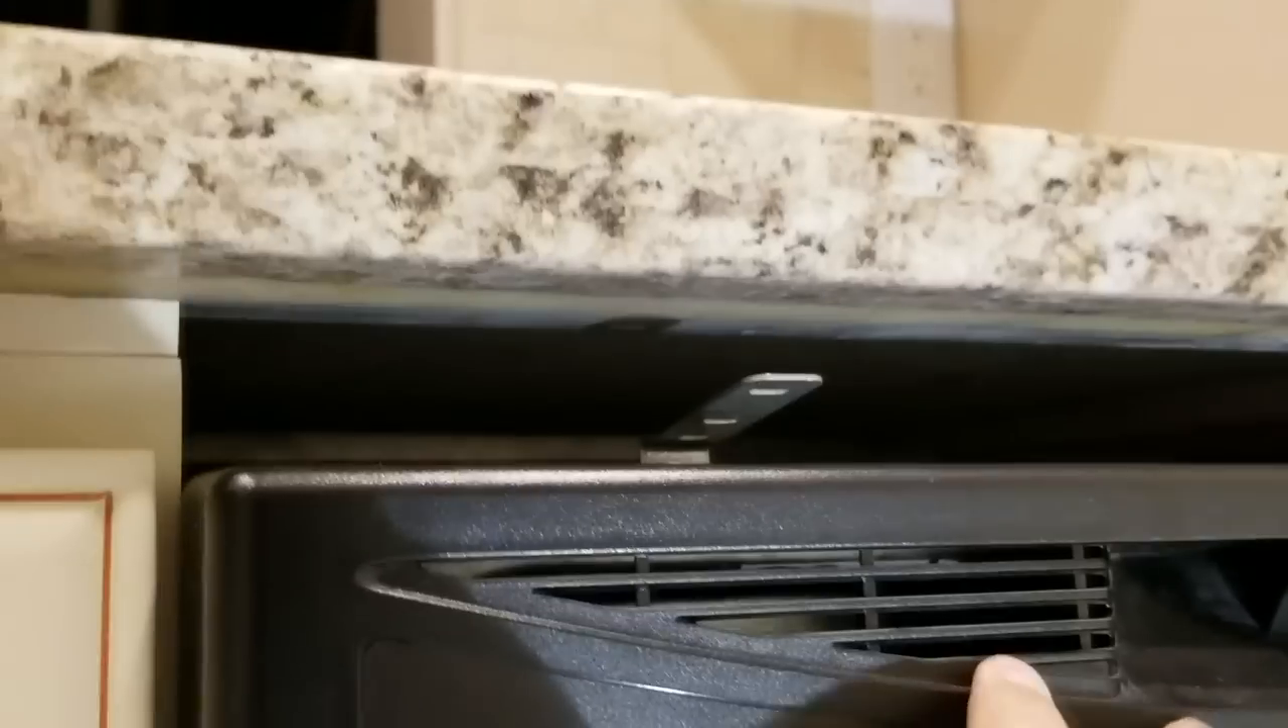What I did real quick was I just wanted to push the dishwasher into place and just kind of gauge whether it's high enough. To meet the counter, the bottom of the counter here. And as it turns out, no, it is not.